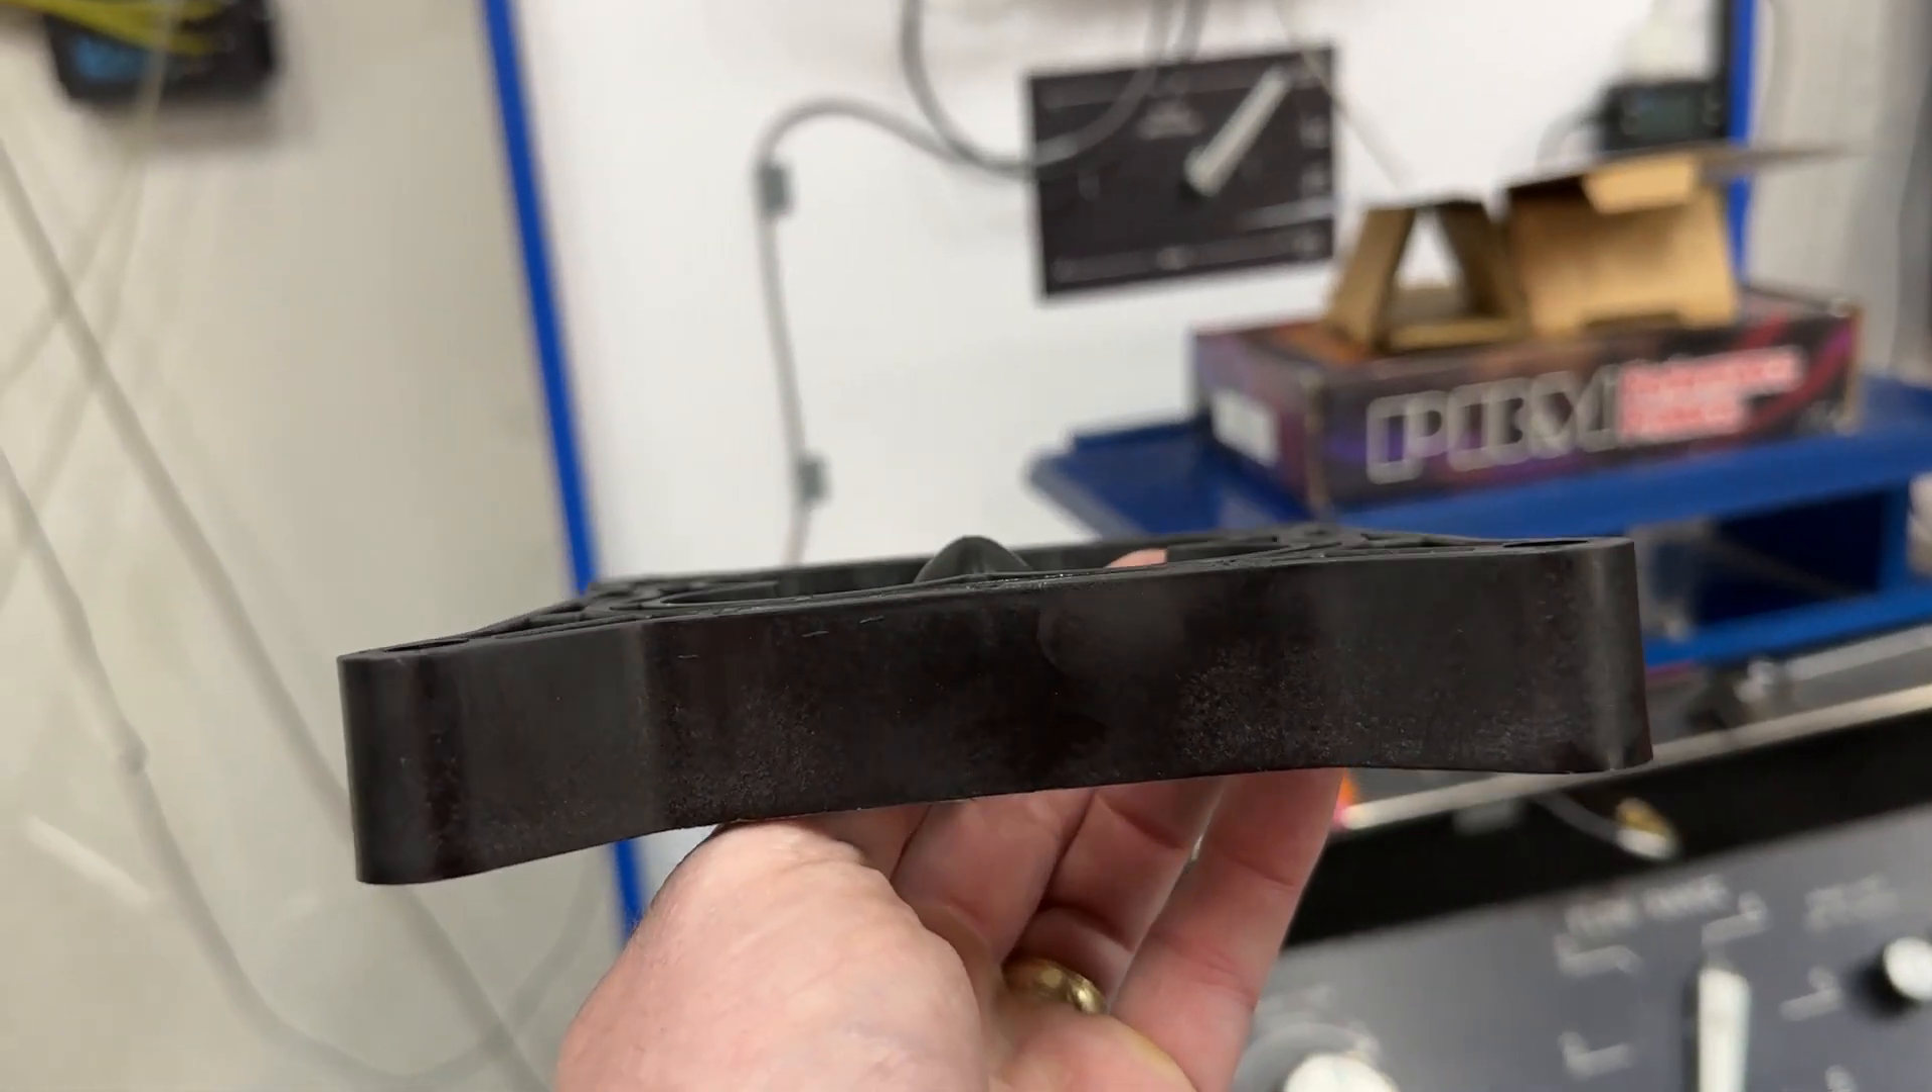The cone actually sticks out above the surface.